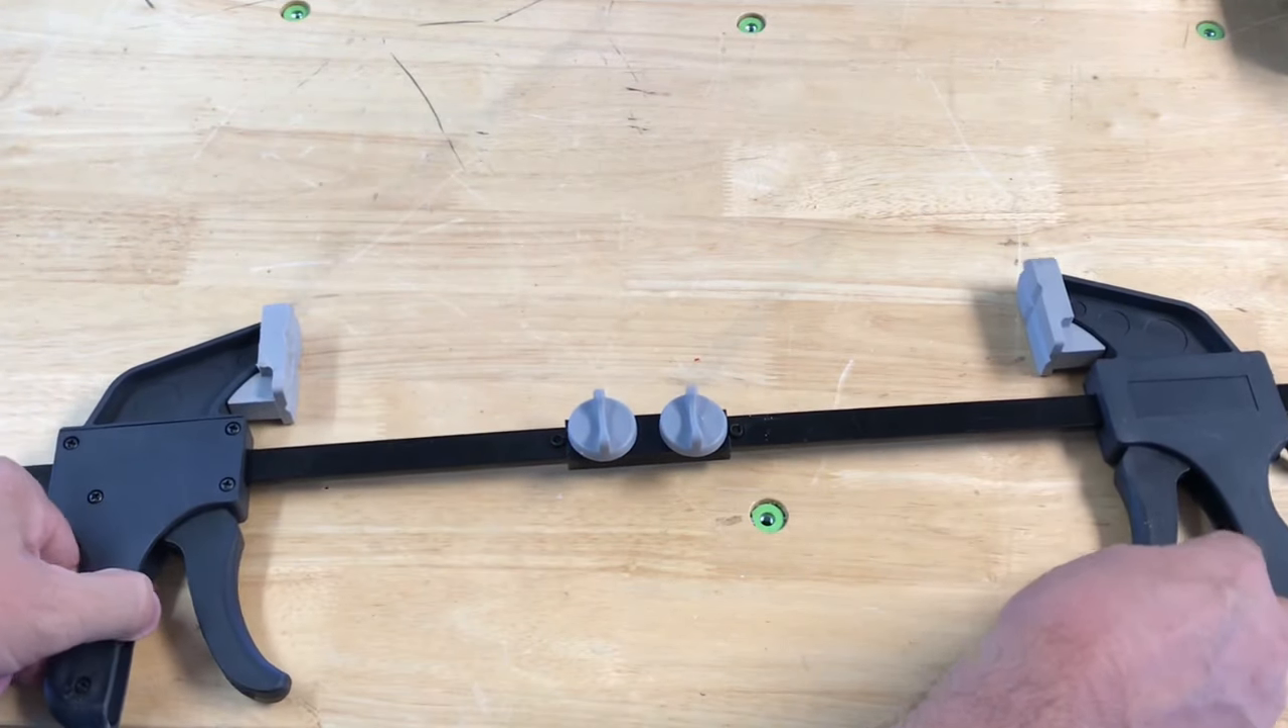So here's the finished modified unit. I got clamps on both sides. The connector in between them.